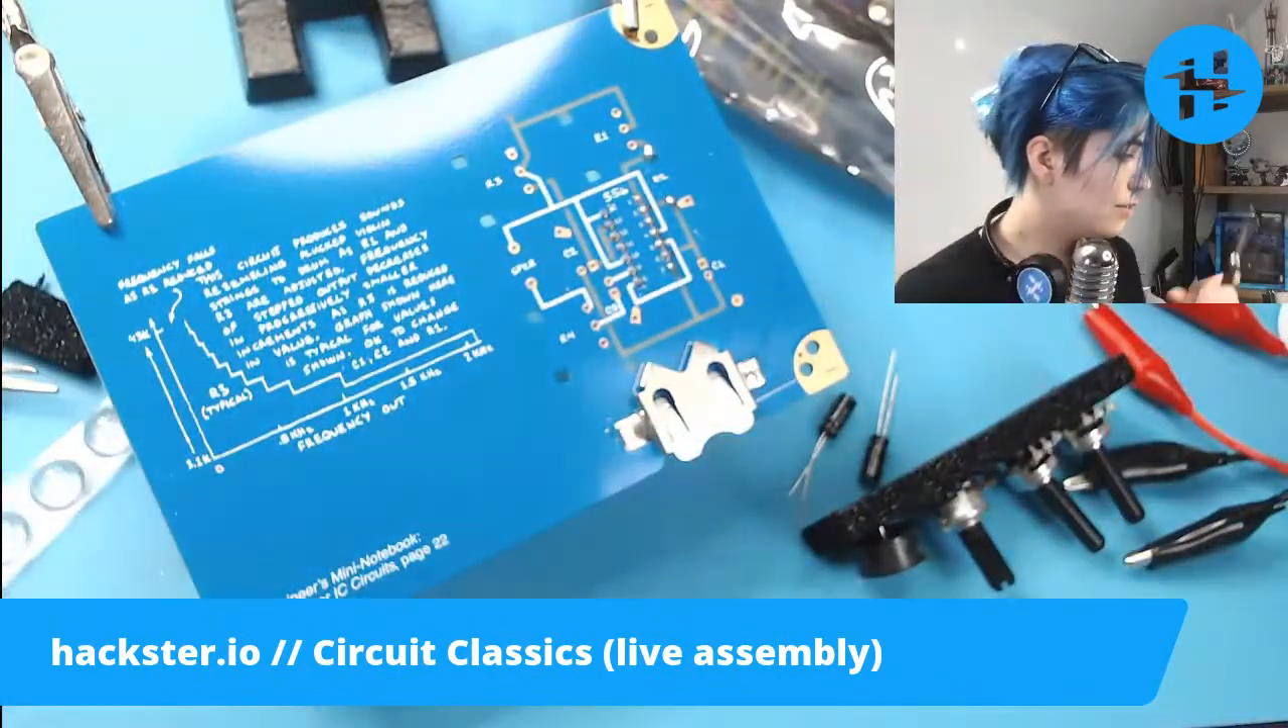So now we have our battery holder on there.